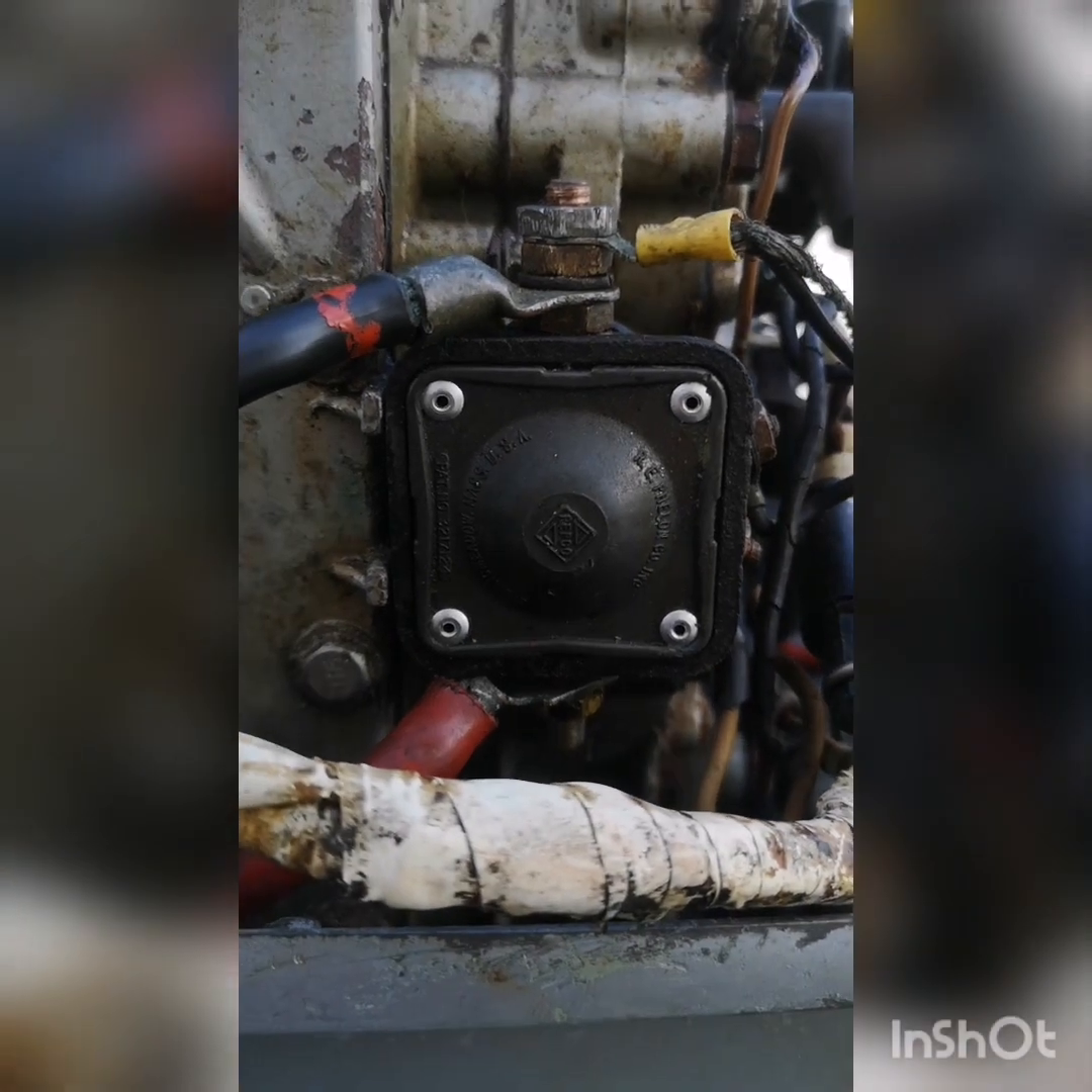You can see the new rivets in there so it's not on the old jobbies.